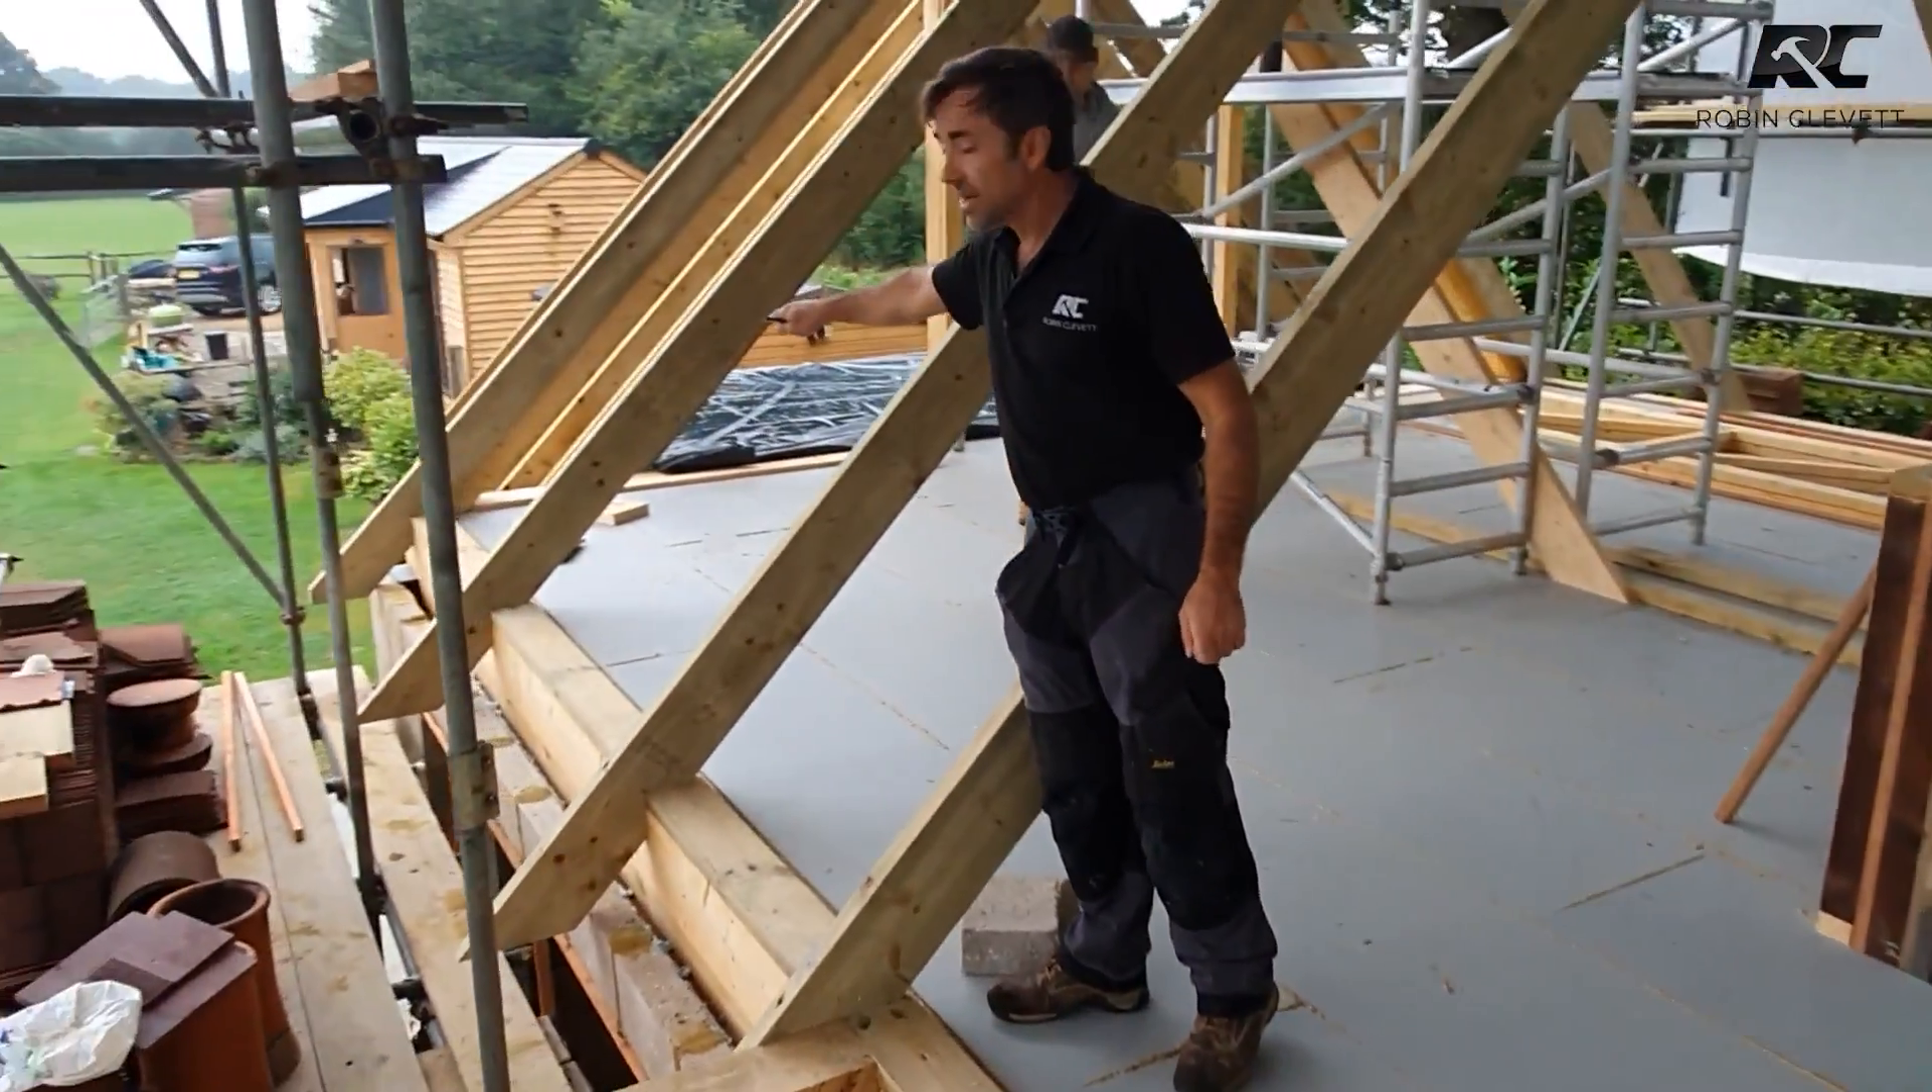You can see that I've got the main outside dormer rafters in.